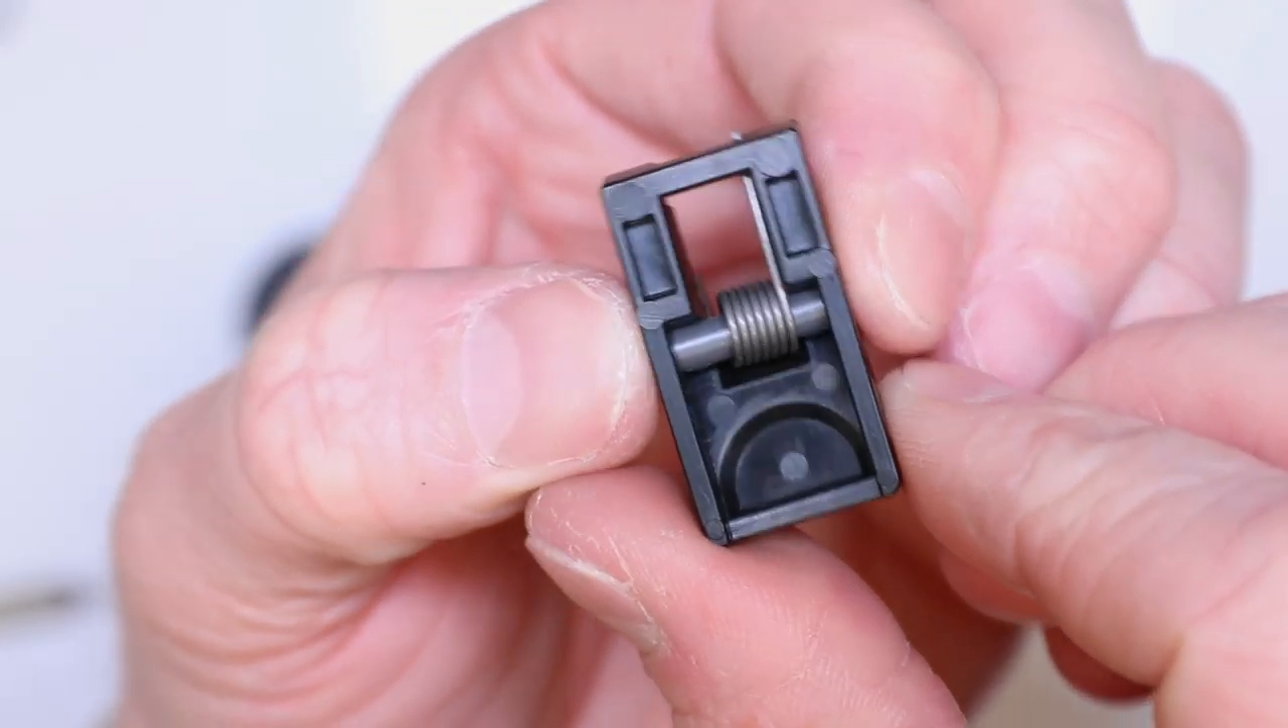So now you can see we've got that spring captured just like we want it, and it'll hold it in place nicely, and we'll just drop it right in.